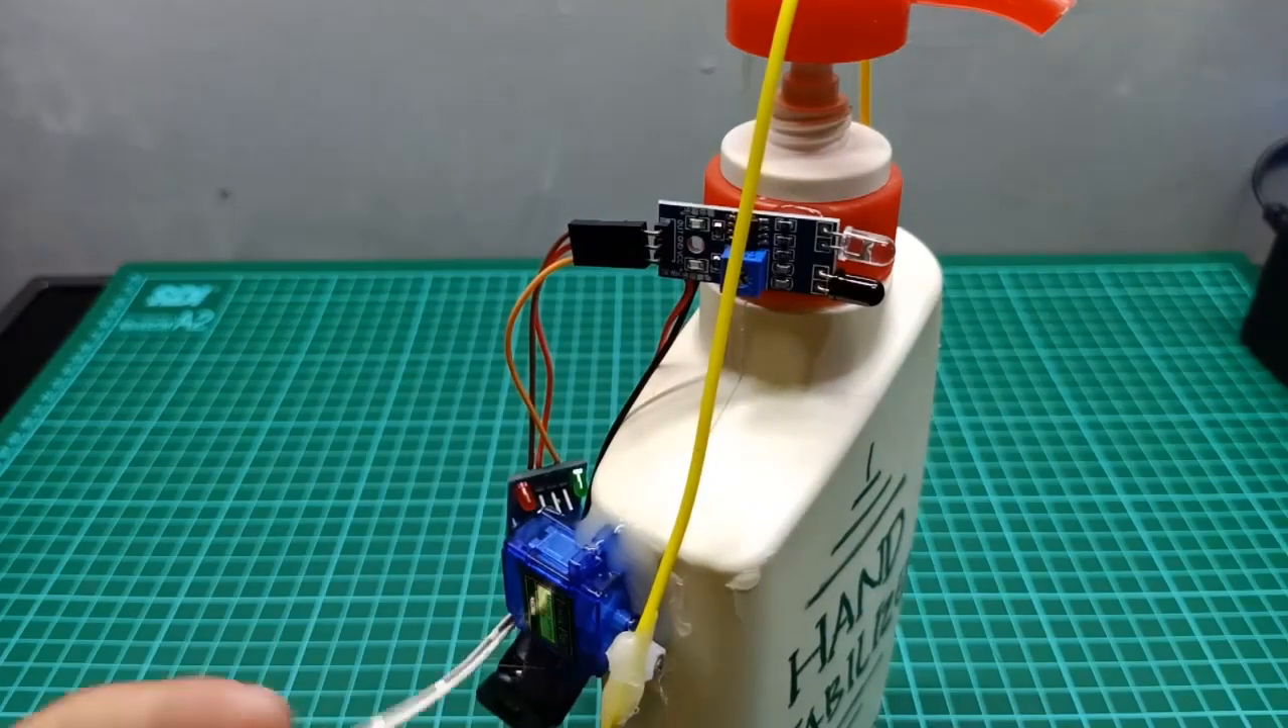Di sini saya akan pasang sensornya nah ini sudah terpasang seperti ini.